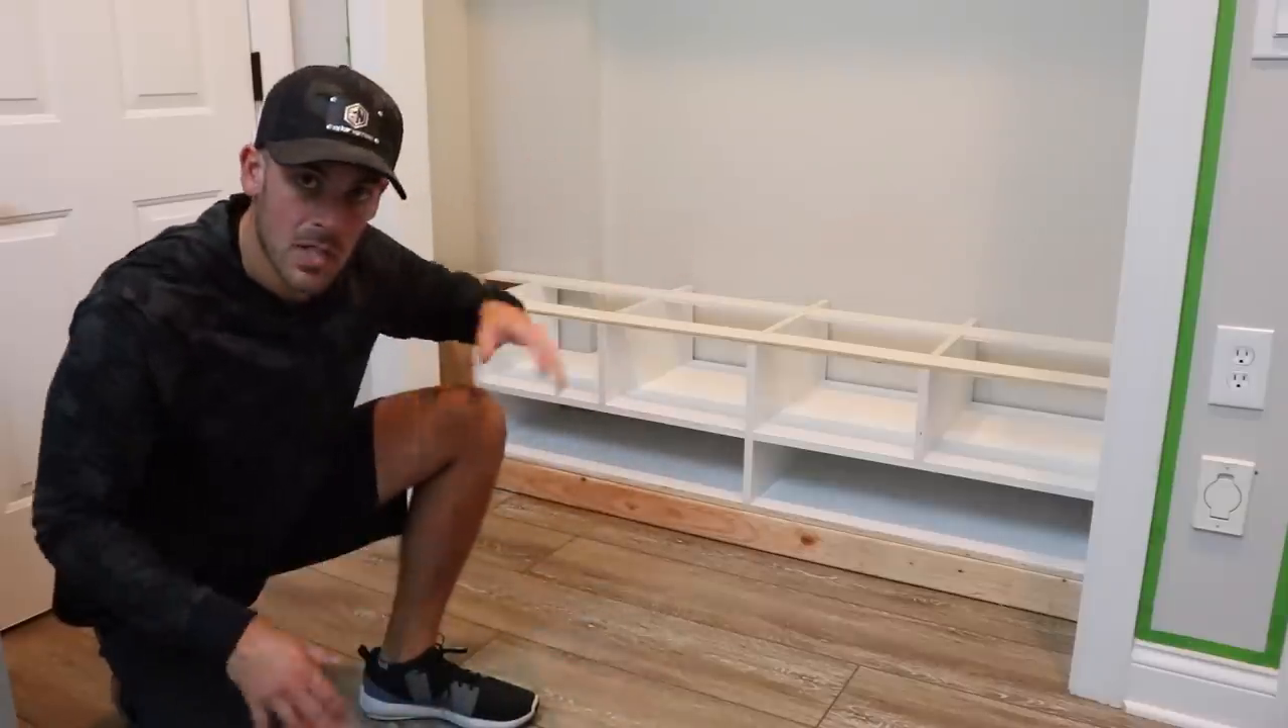It doesn't really look like a bench yet. I still have to add the face frame.